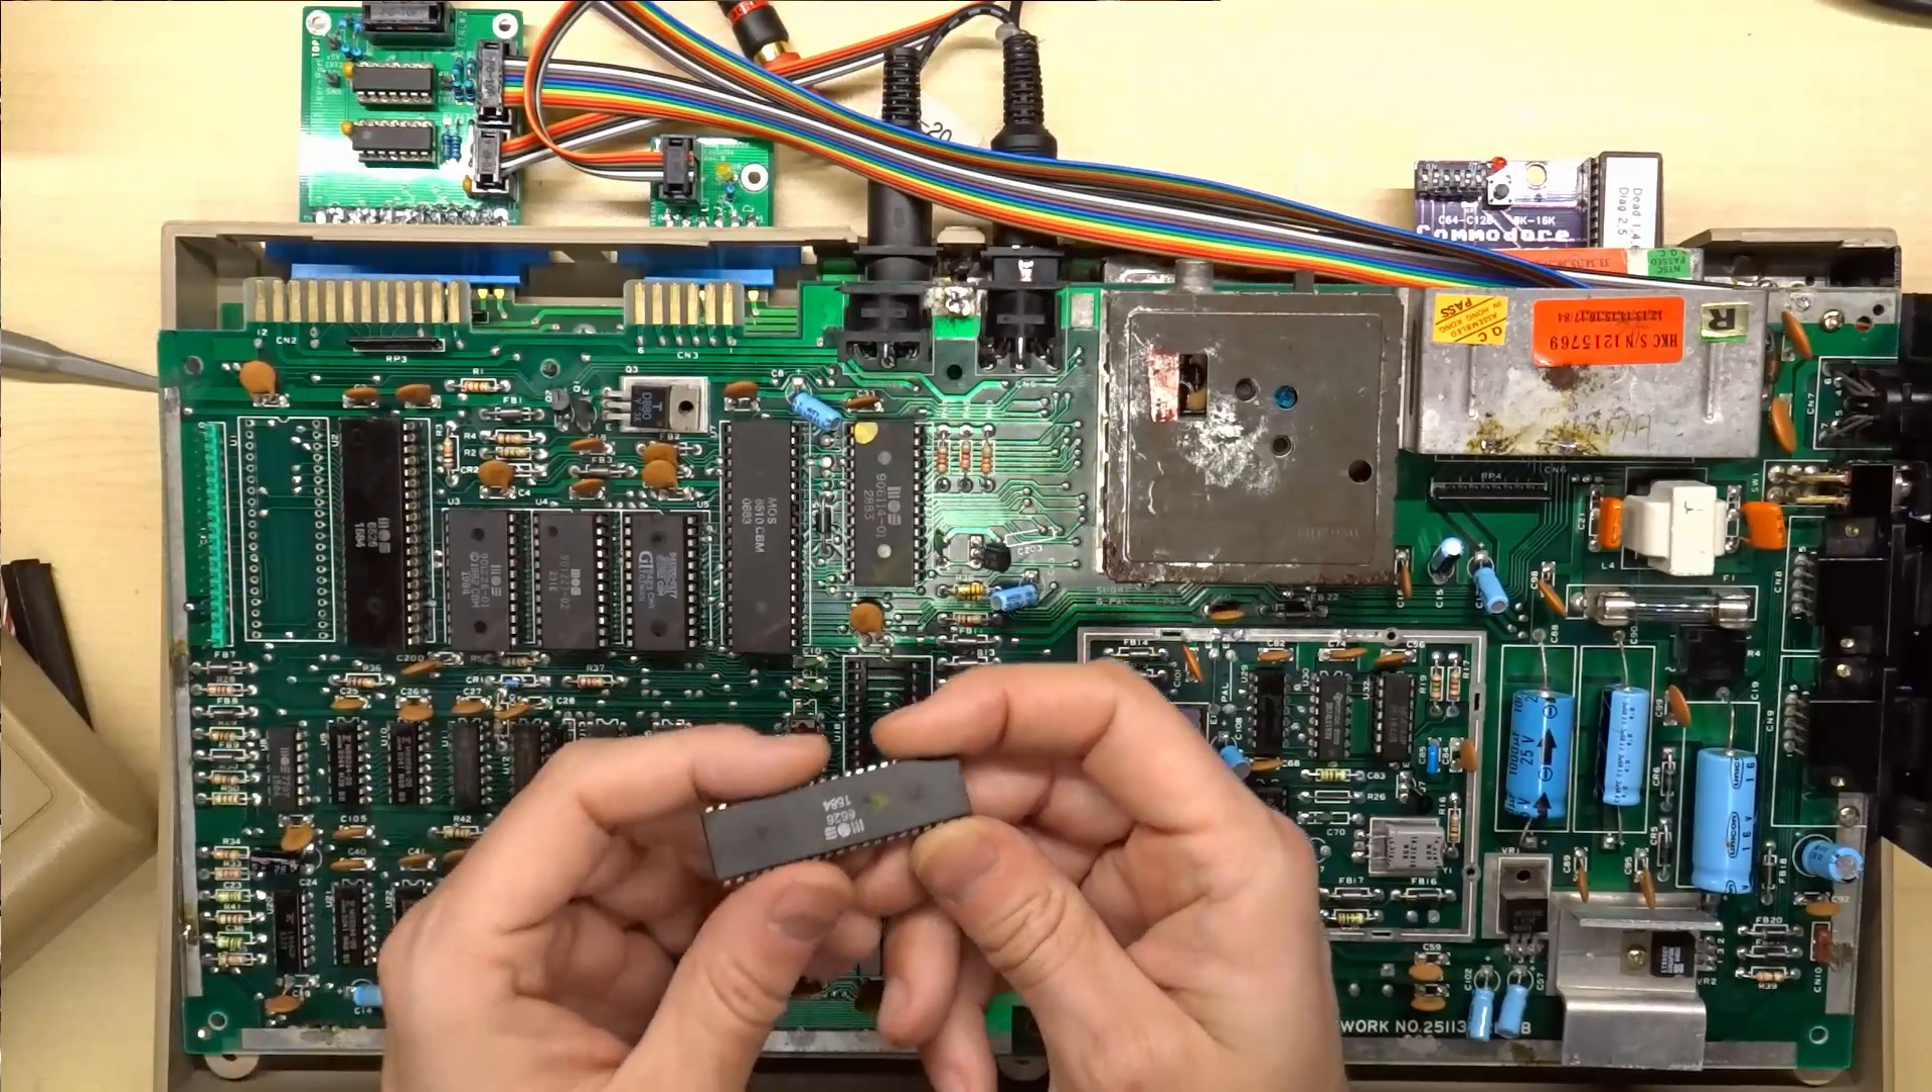Okay i've removed the chip and it's right here.